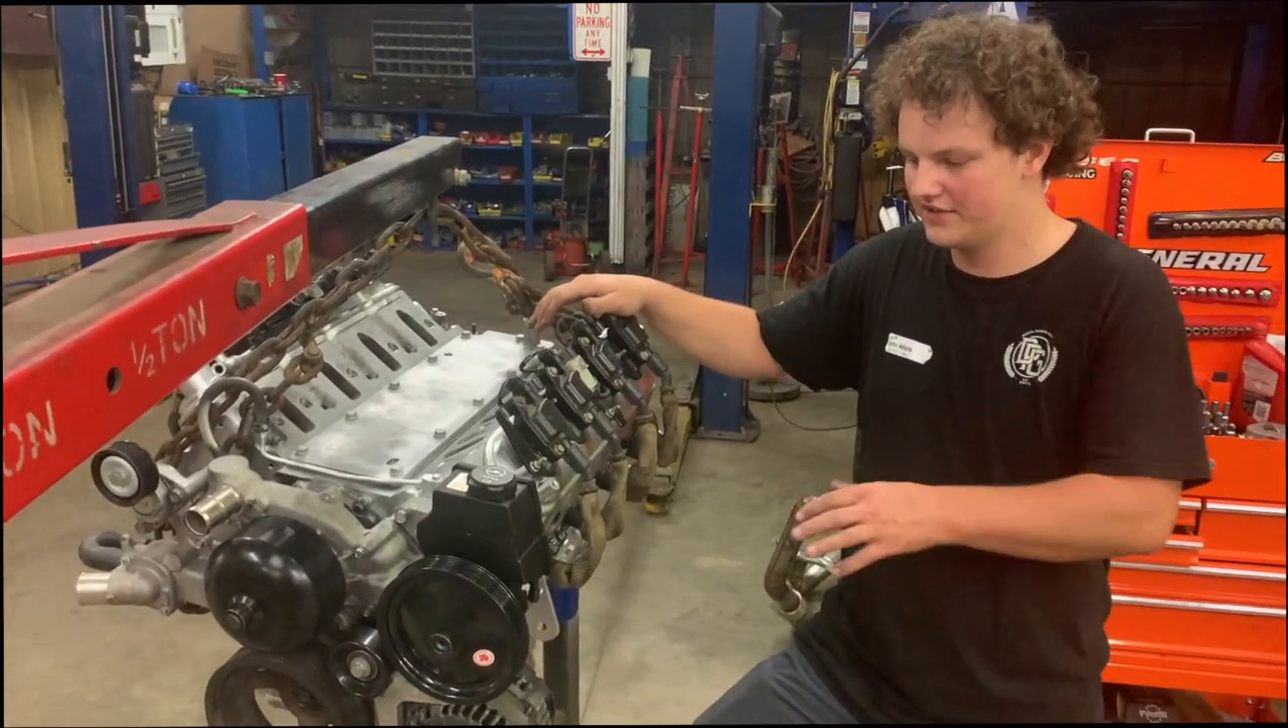I went ahead and put the whole front accessory drives on.